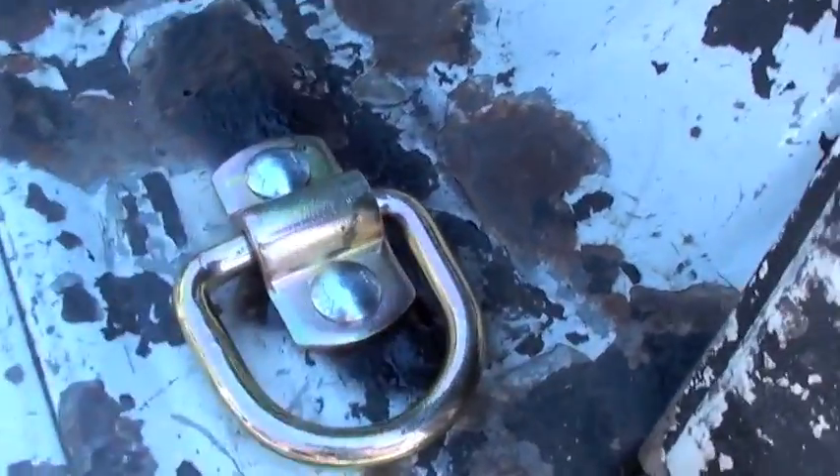Okay, so there's the D-ring we just finished putting in.